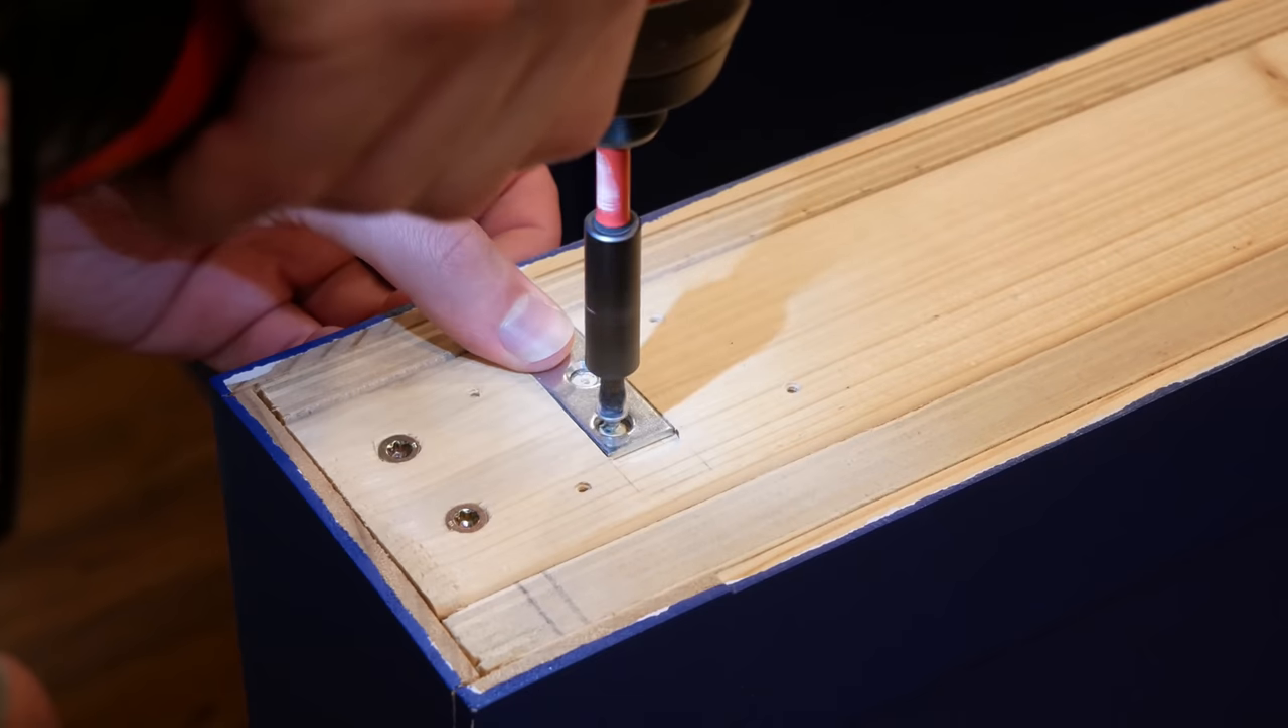I also added the small mending braces at the corners of the island to give me a way to attach and hold down the corners of the counter.